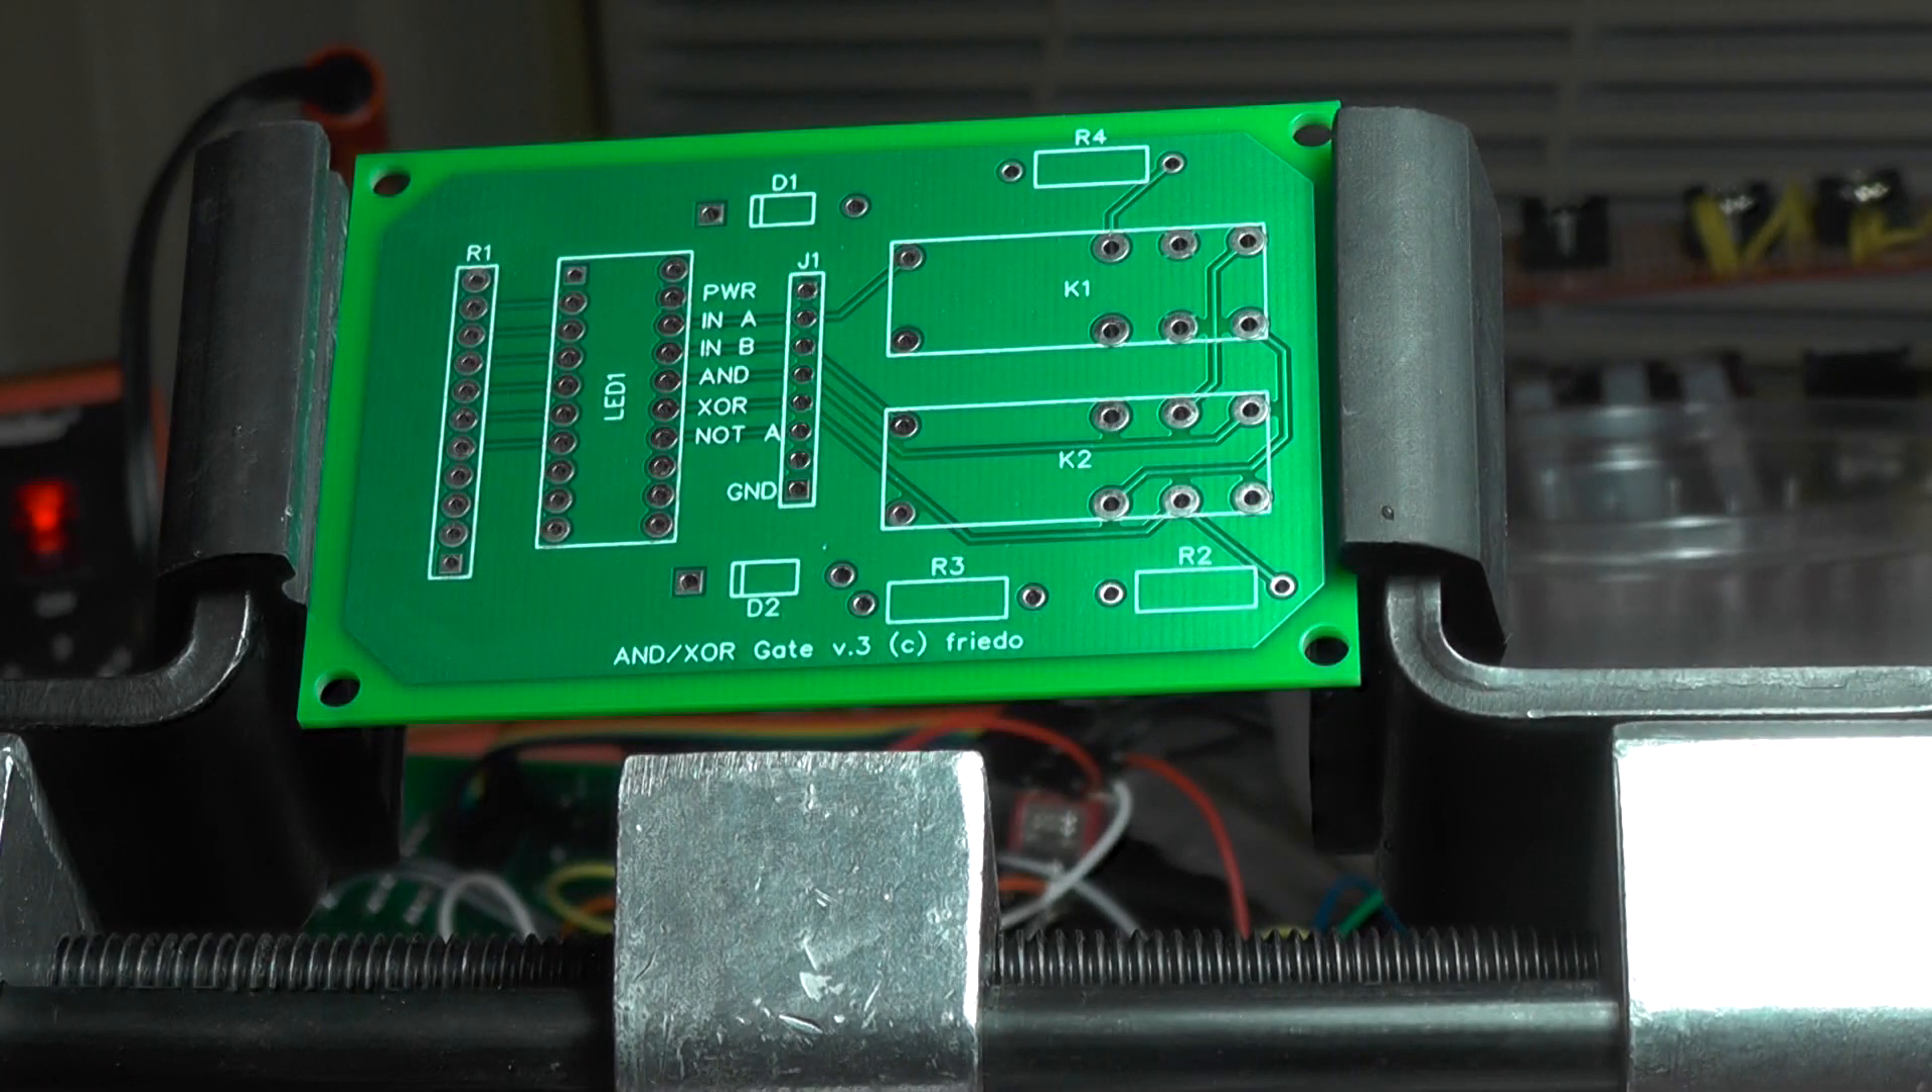Here's what the PCB looks like after I got it back from the fabricator. Now it just takes a little bit of assembly and some soldering.